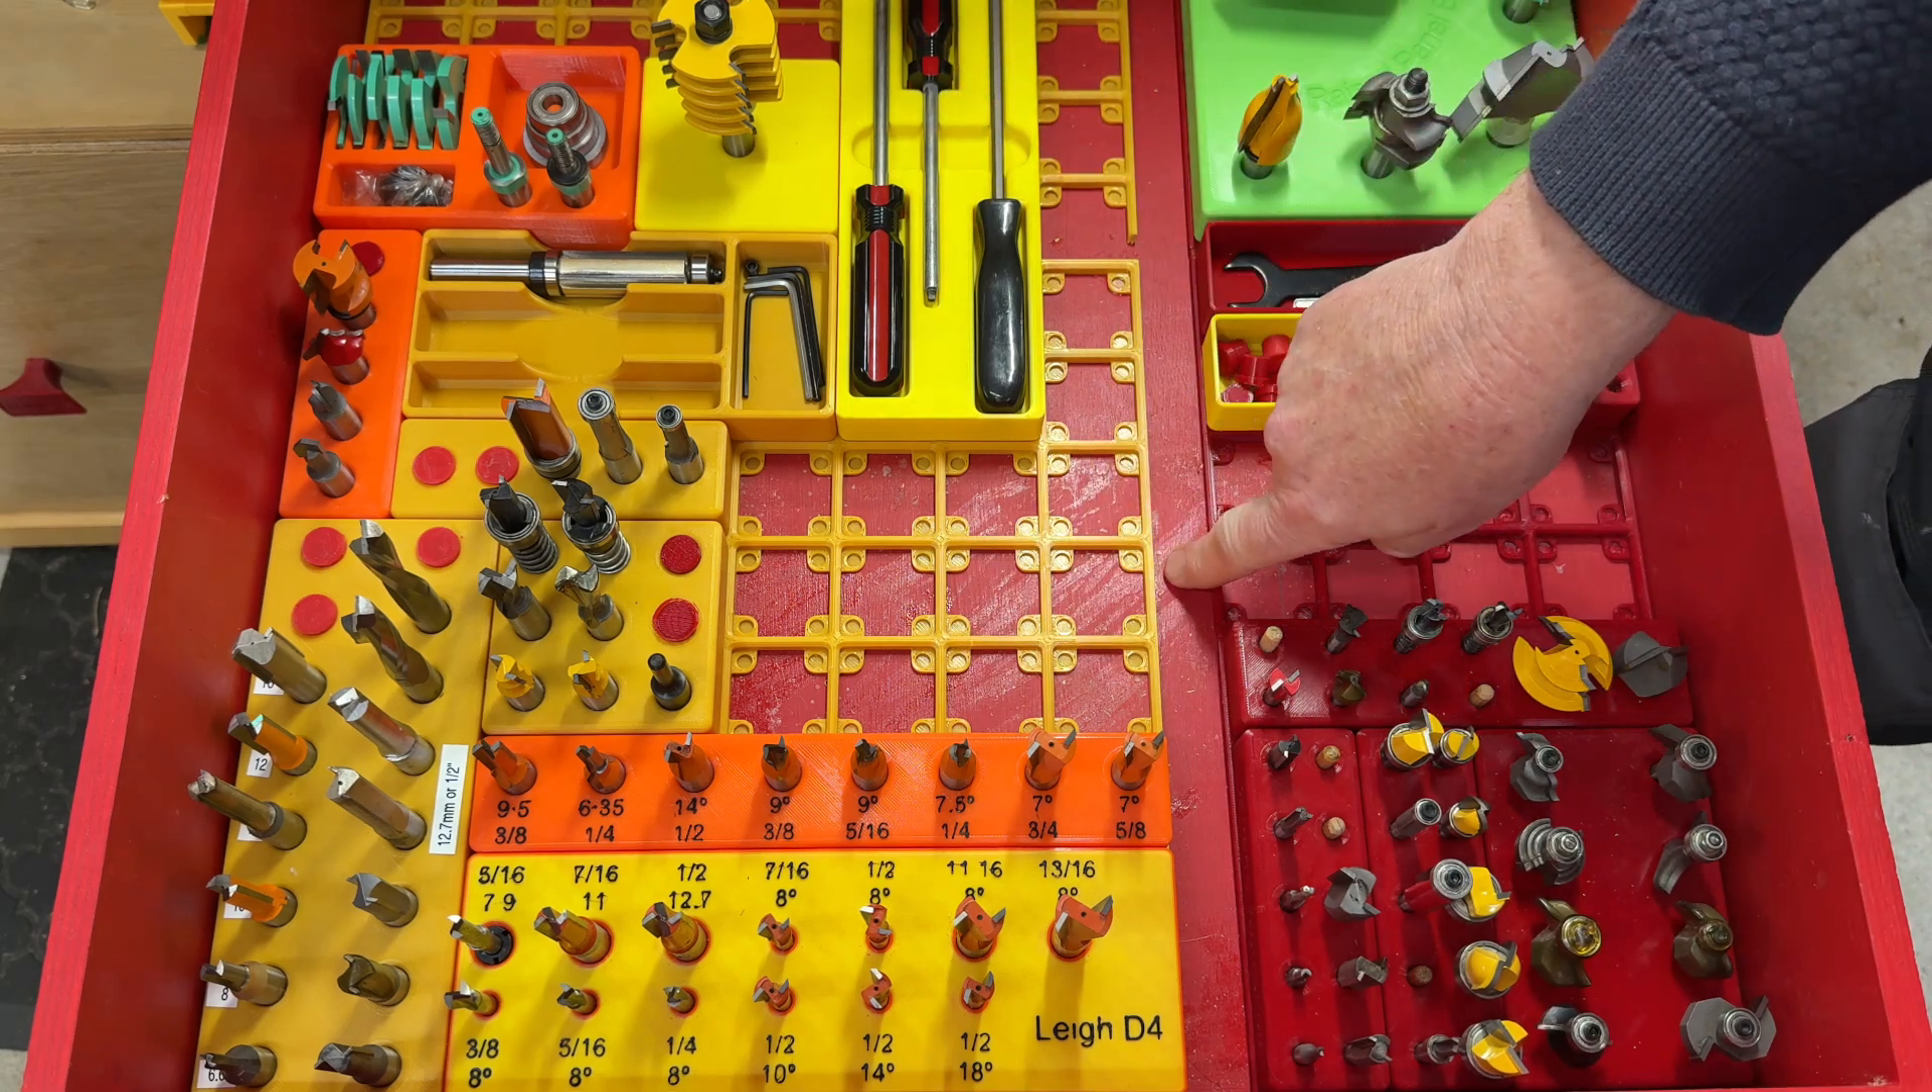As you can see there's a fair size gap there.